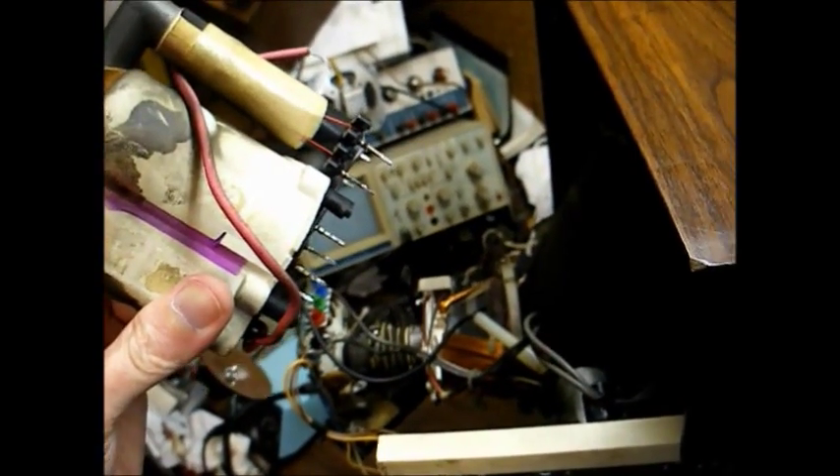Okay, so here's the old flyback transformer removed from the television set.